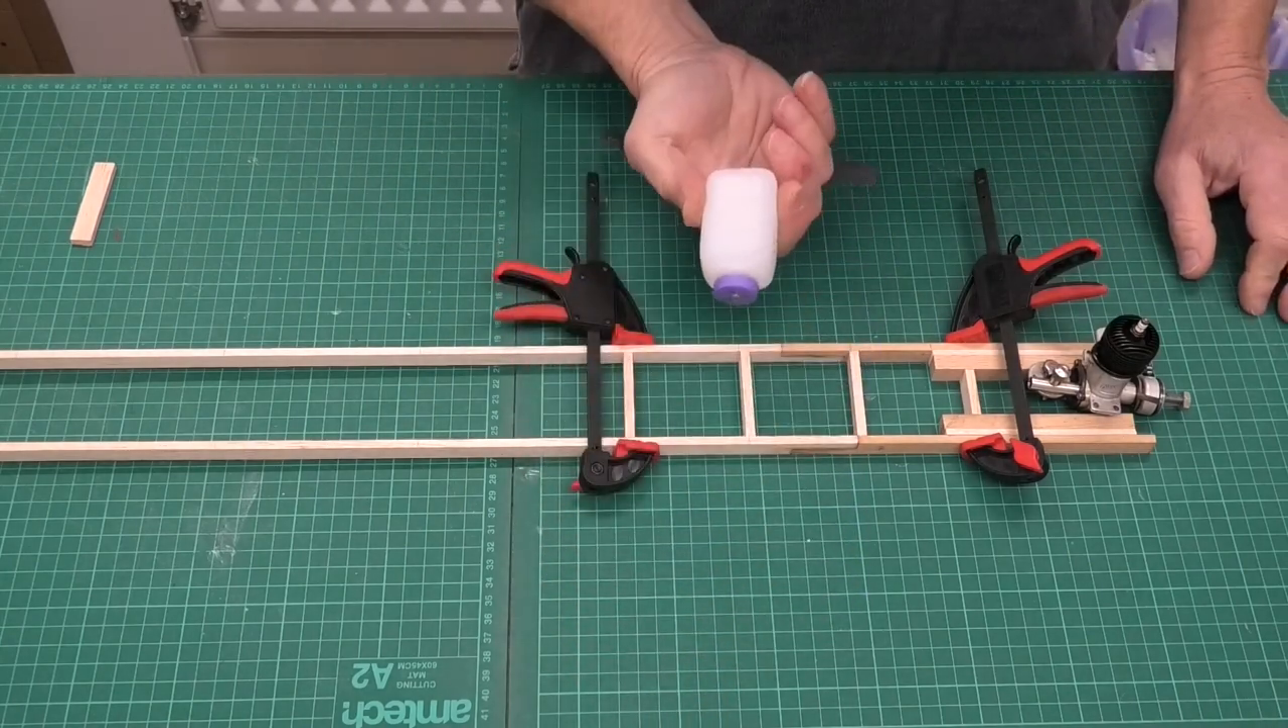I've got cross pieces in which form the central section of the fuselage cabin, these parallel sides.